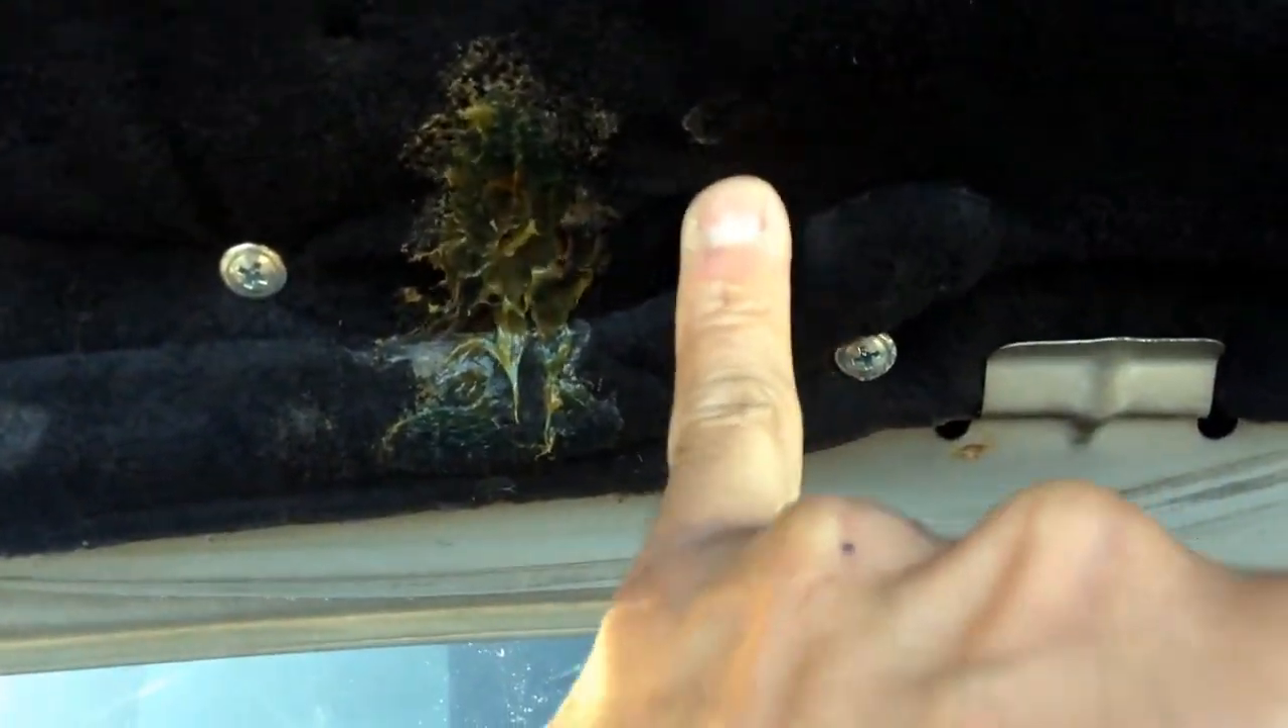J'ai mis deux vis ici pour maintenir contre le capot pour pas que ça tombe de trop.